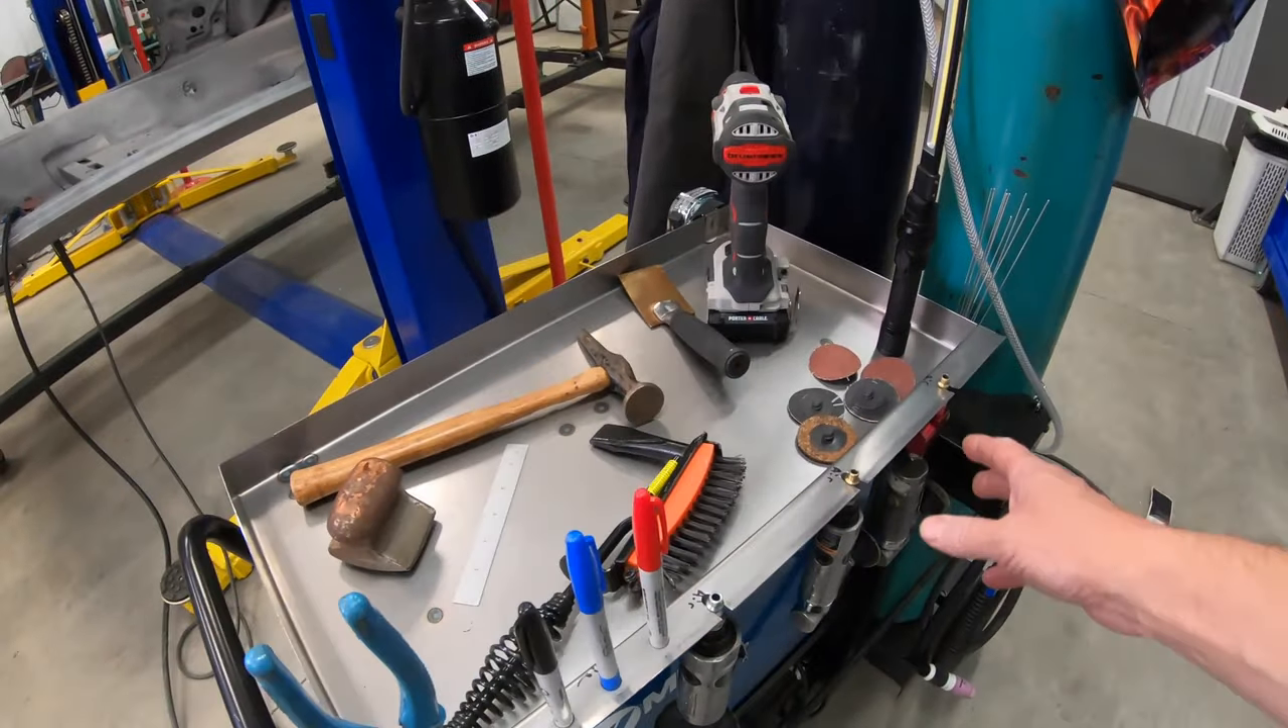So I finished welding my tray together.